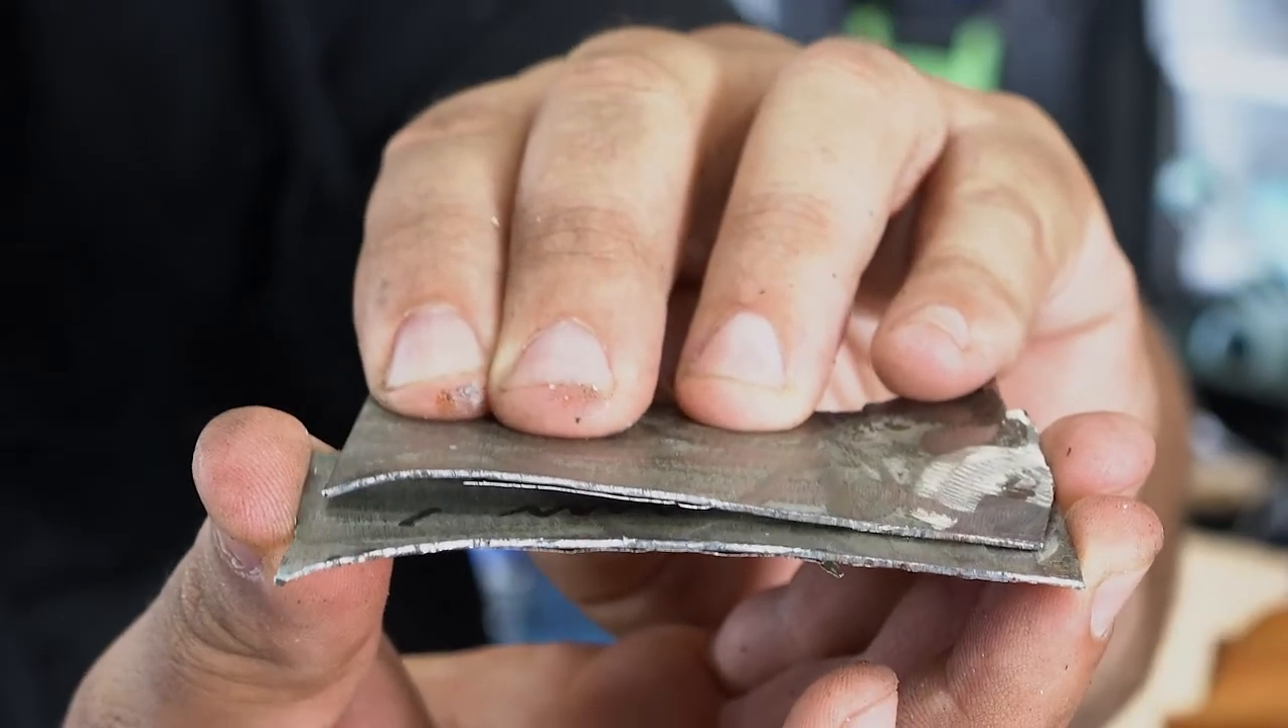Right now like my metal does not sit flush with each other.